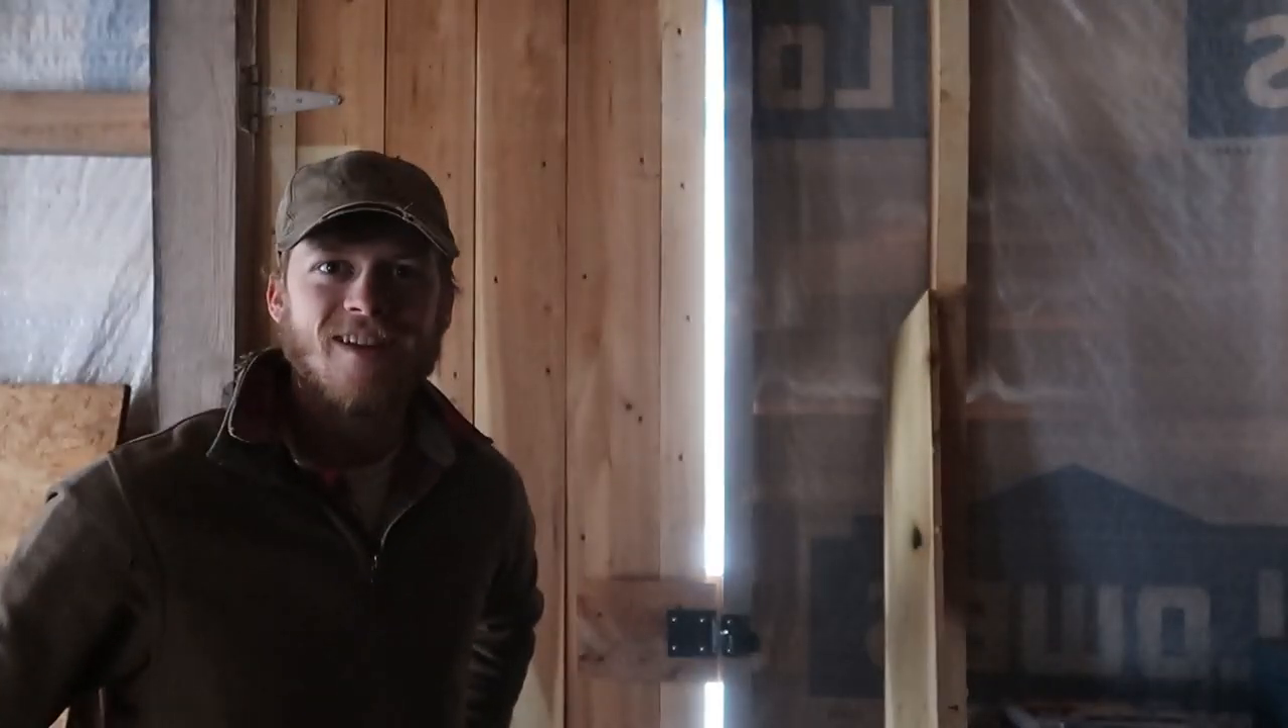We have a little bit of a gap in between our door and our door frame here.